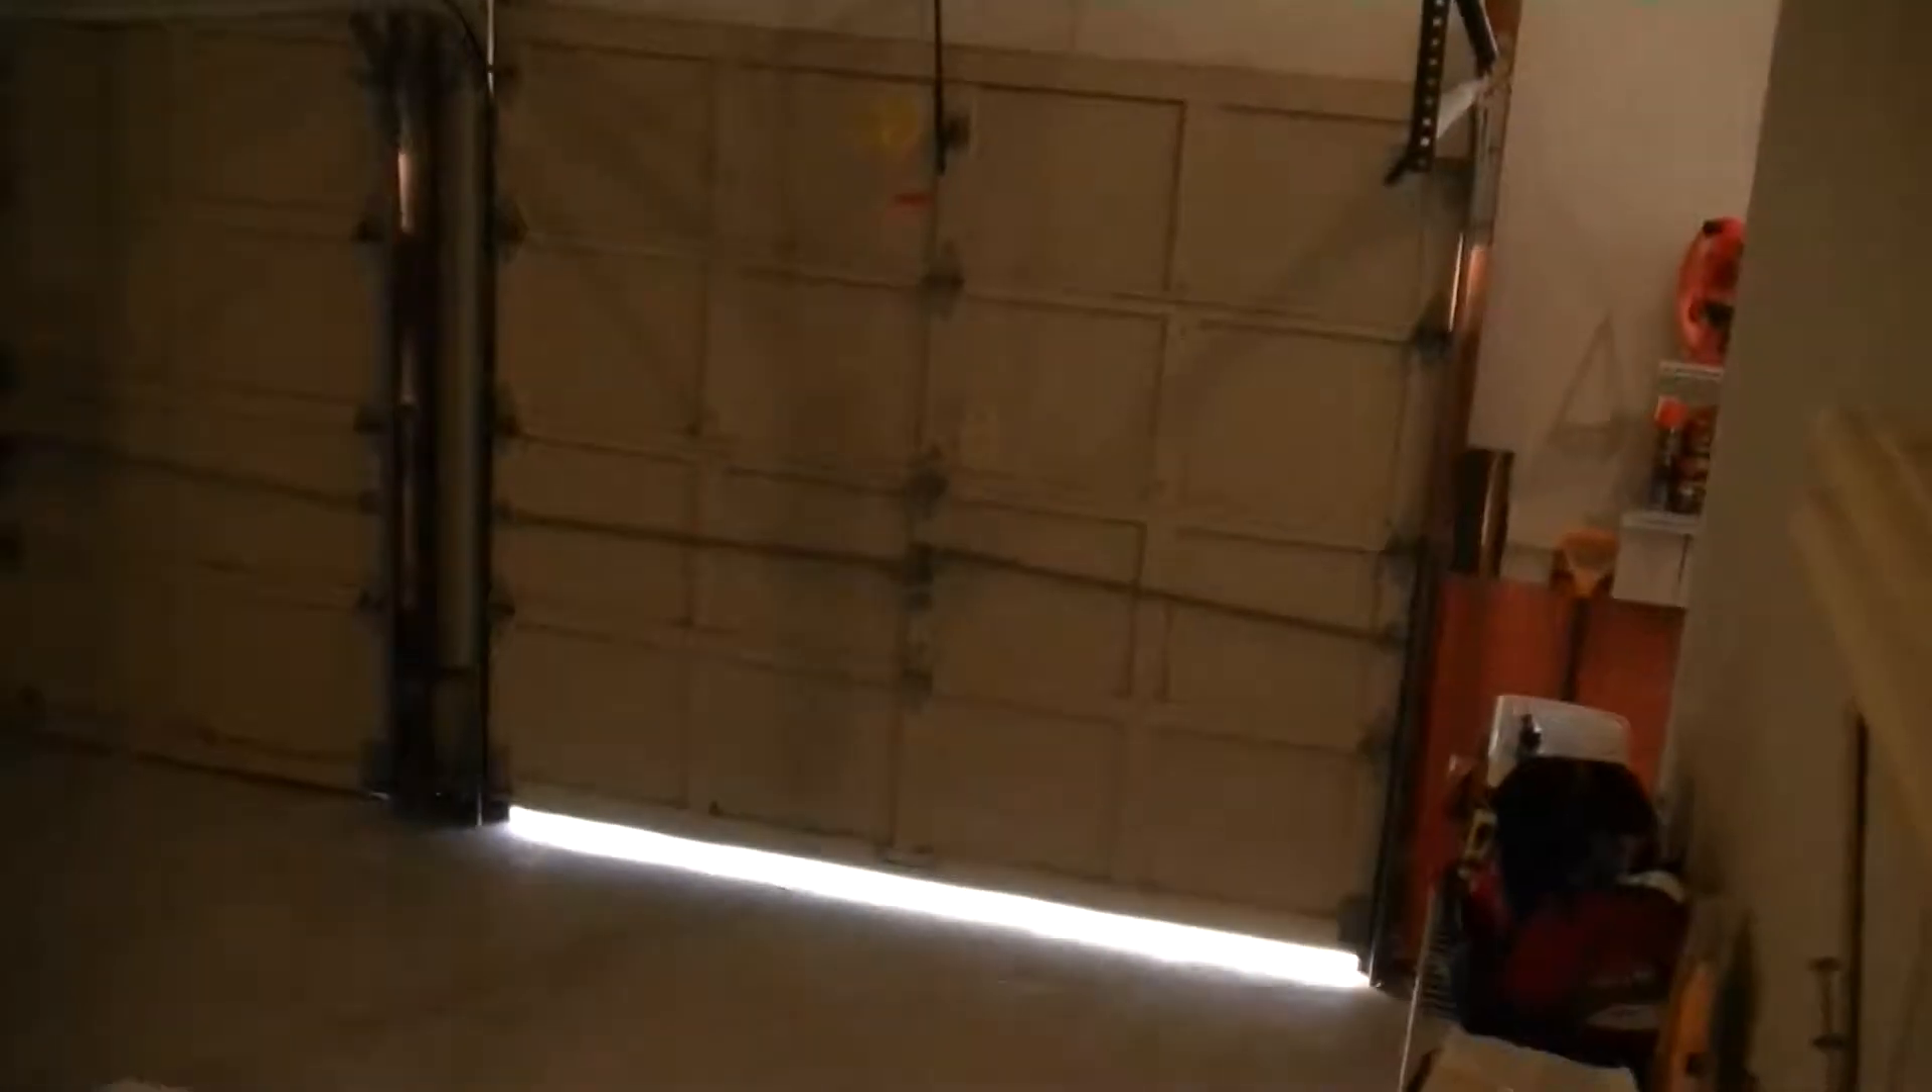And as you see there is a gap underneath the garage door.